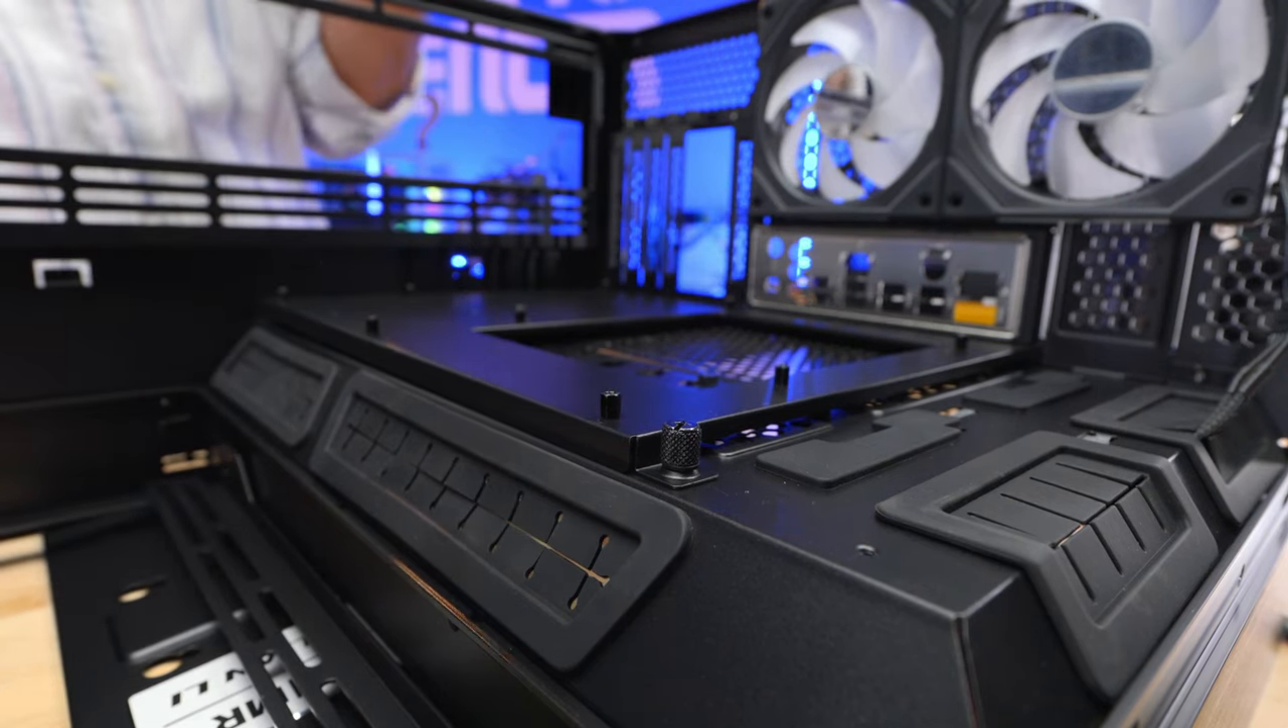Alright so I have the I .O. shield in place. I snapped it into the back here so that's all set.